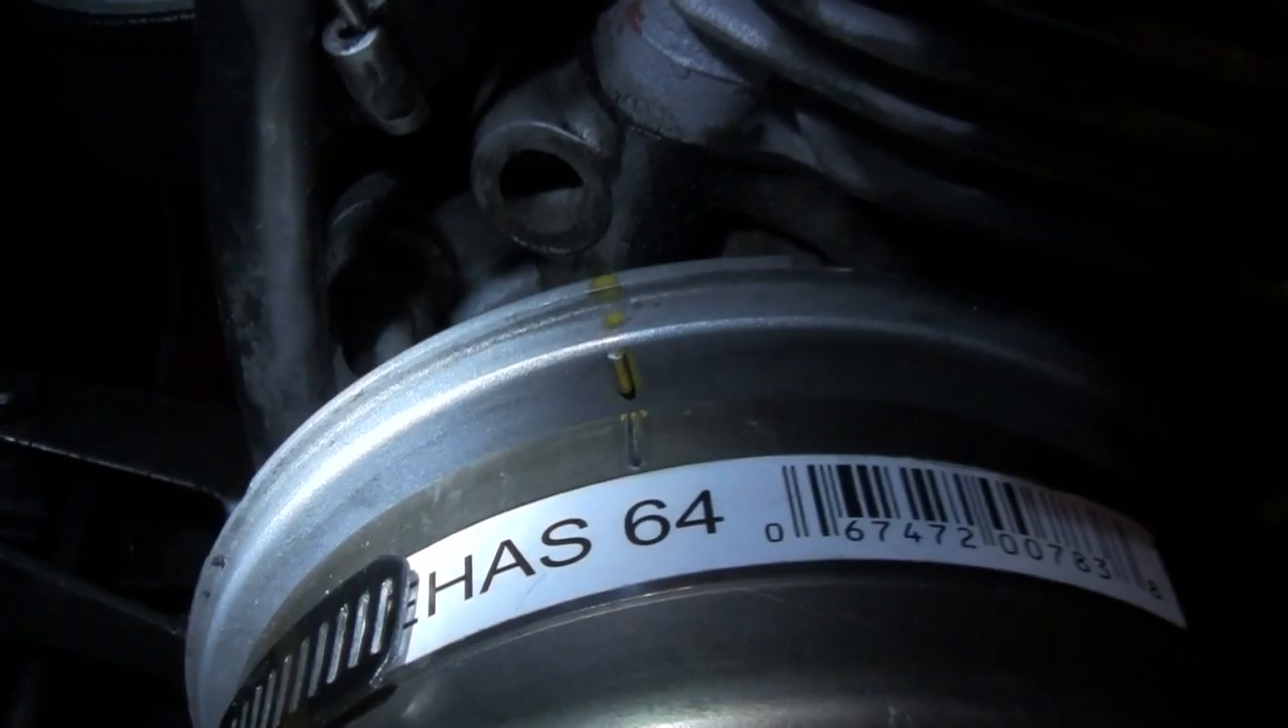My two lines are lined up right there.